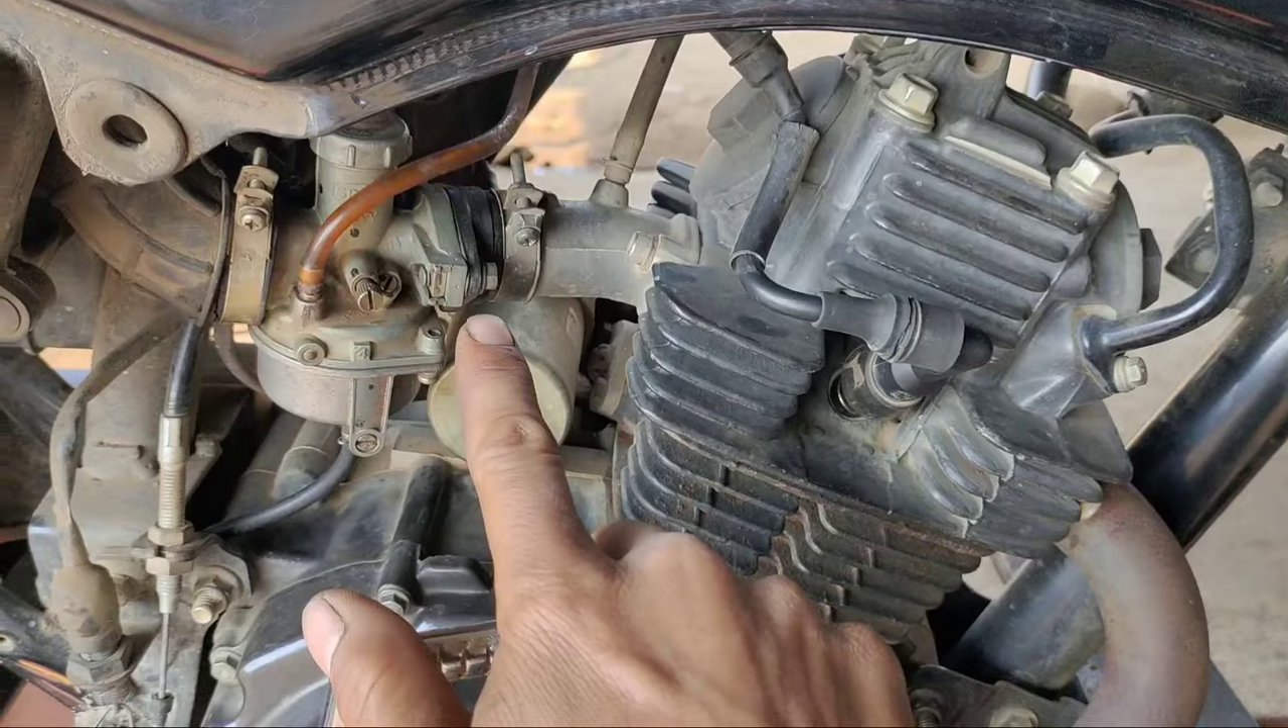तो यहां पर जो है मैं कार्बिटर इस बाइक में जो फिटिंग कर दिया हूं।